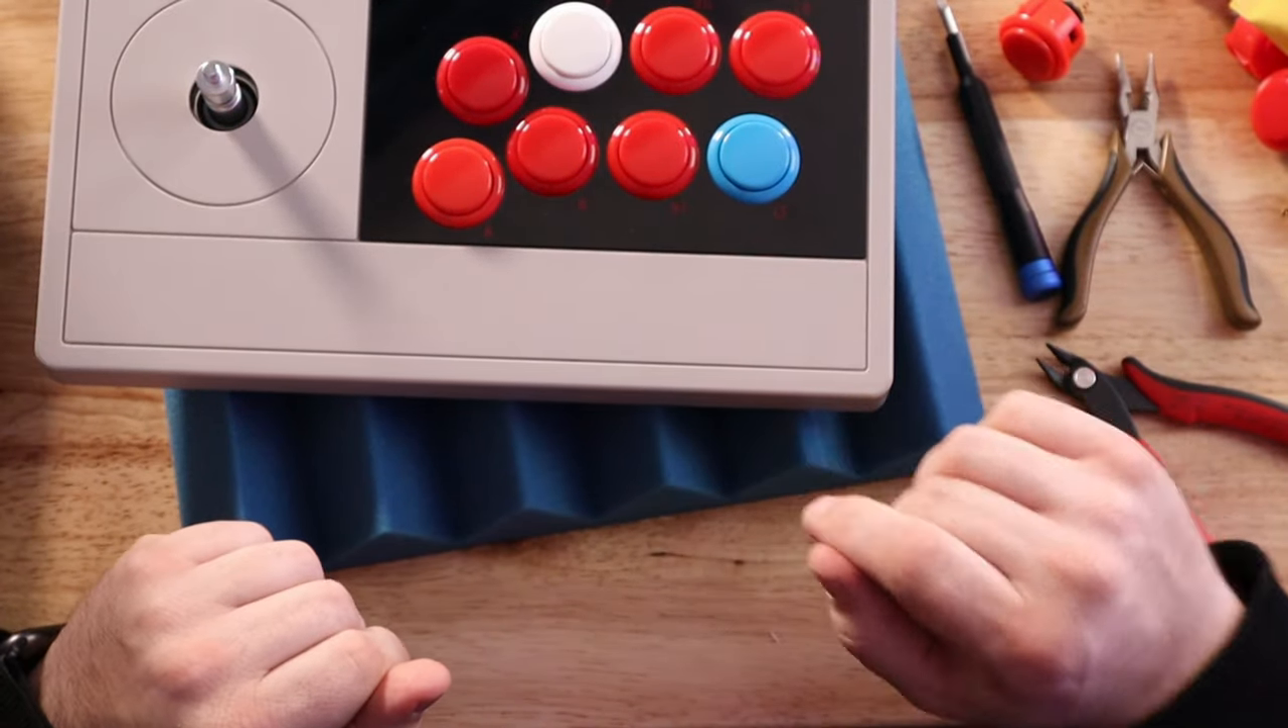You can see nice installed button.